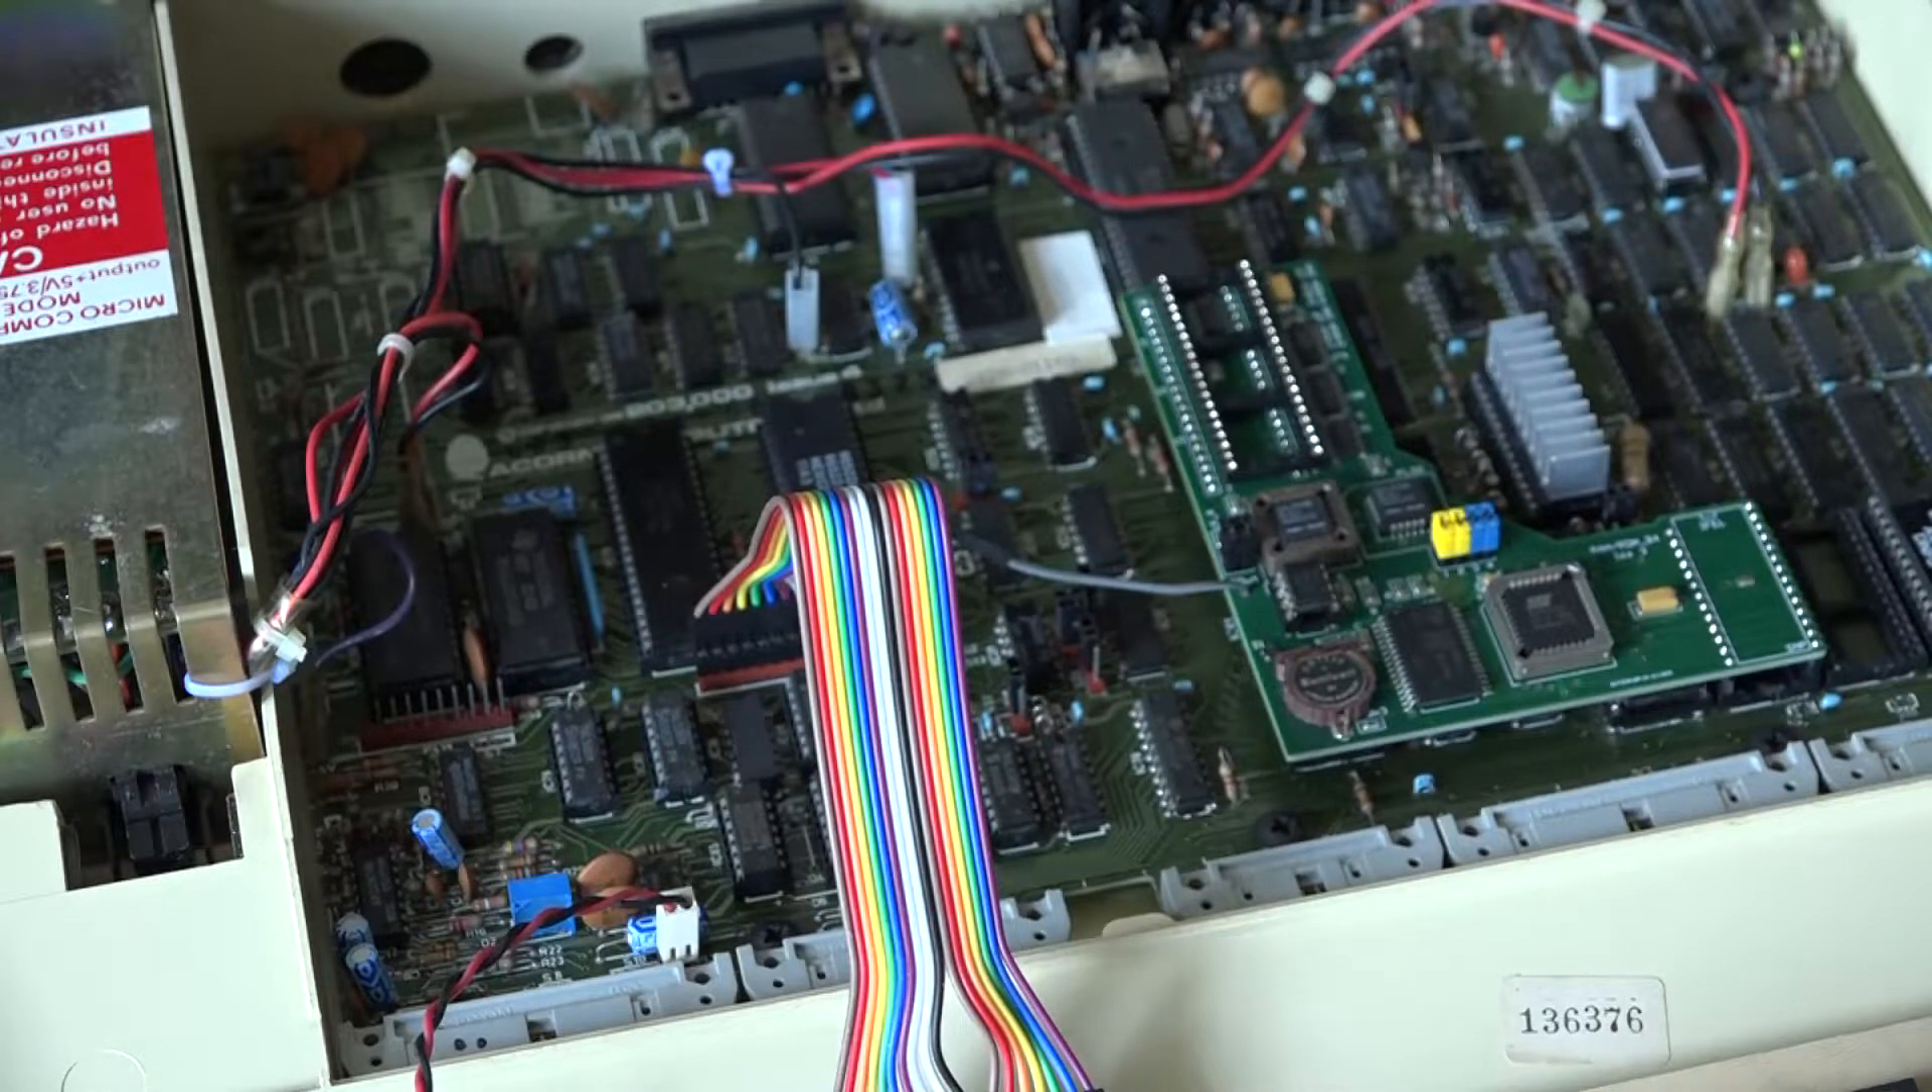Okay that board is now in place.